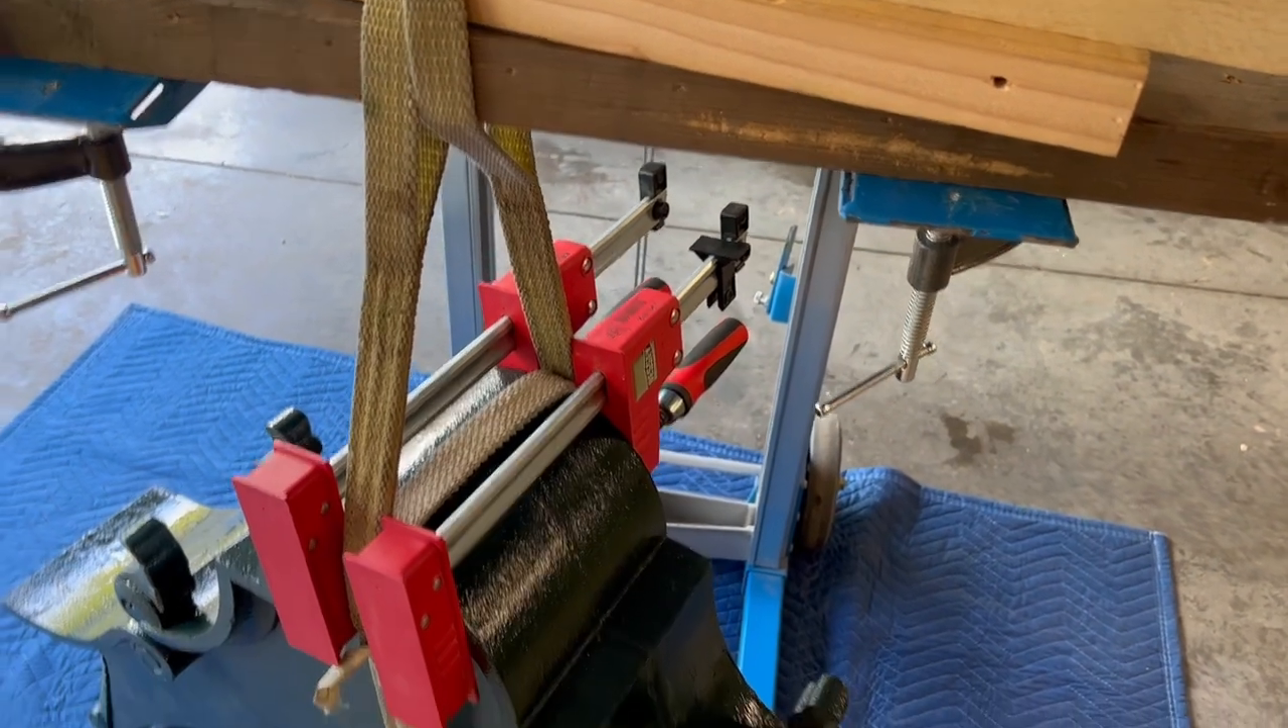We've got a strap under the bottom and some clamps to hold the strap from sliding since we're grabbing it pretty low.